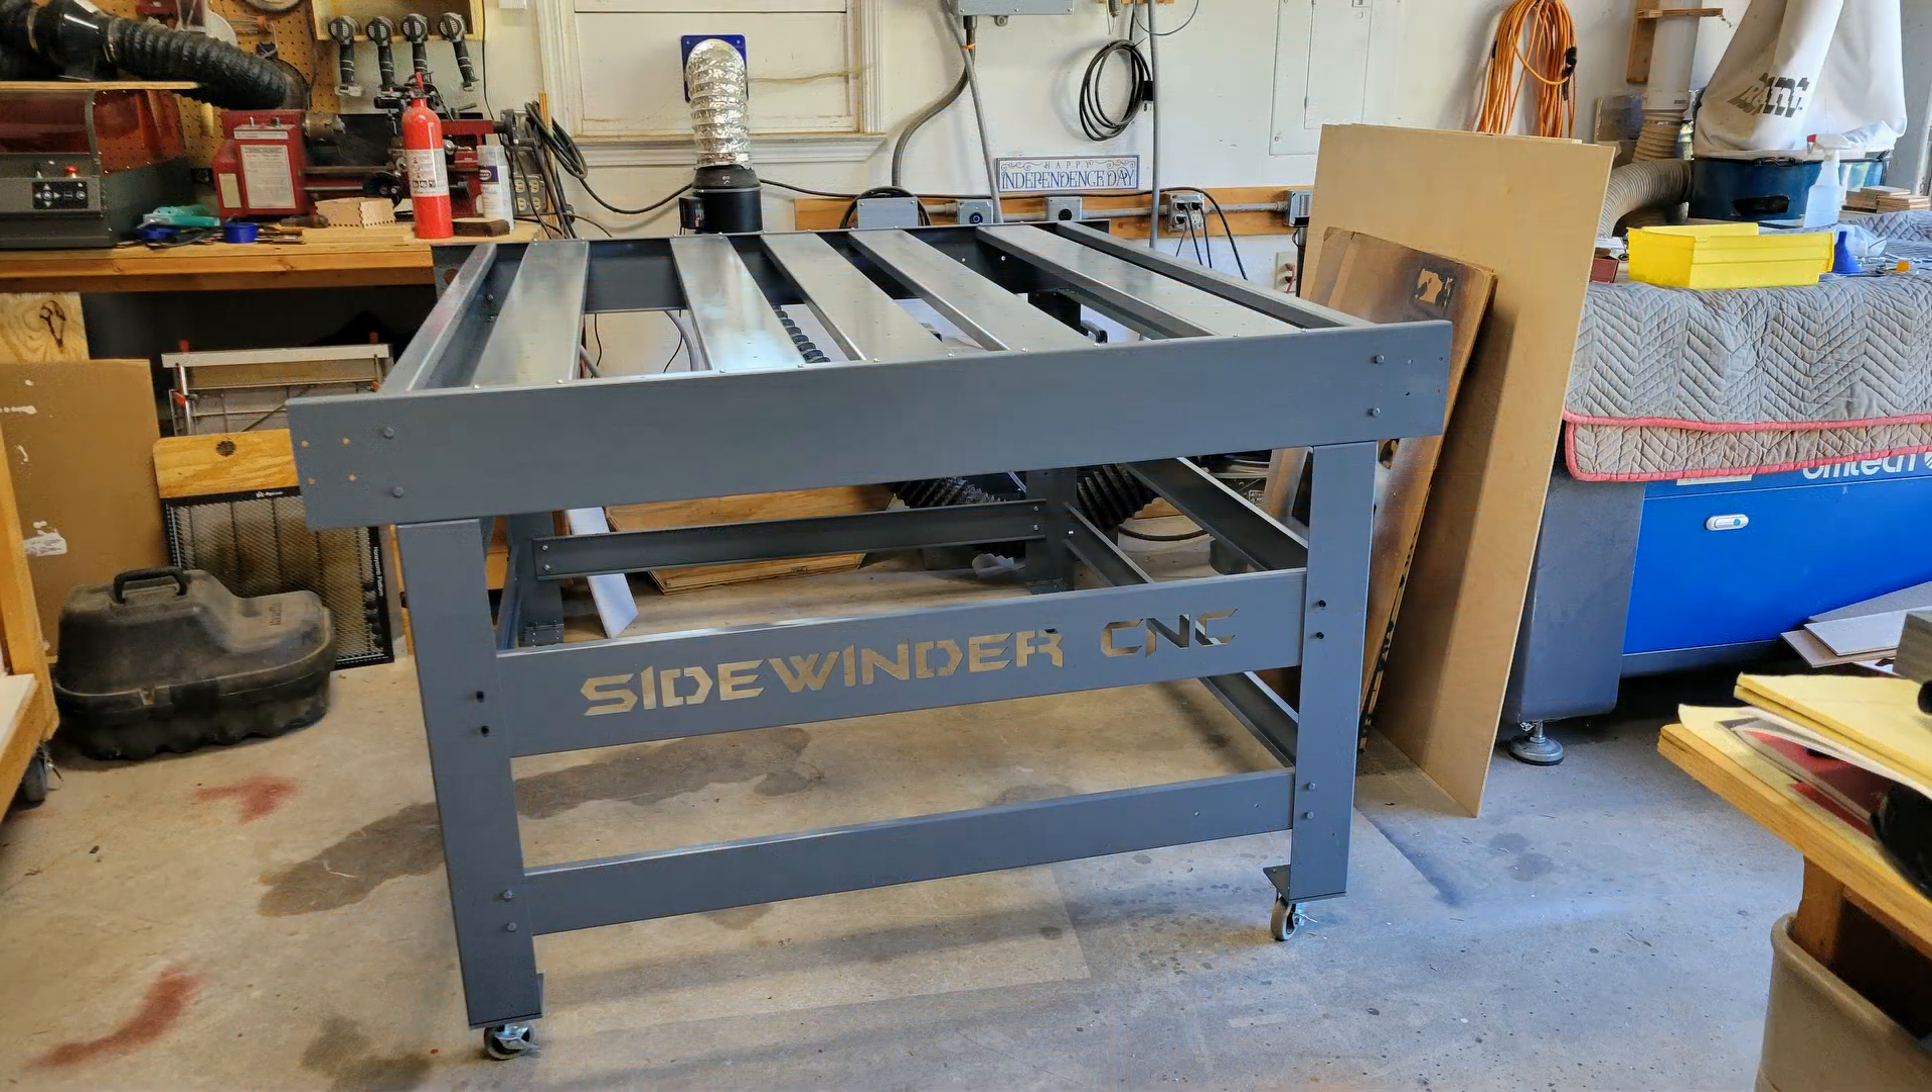After about three coats I assembled the freshly painted frame and I was ready to get going on this project.